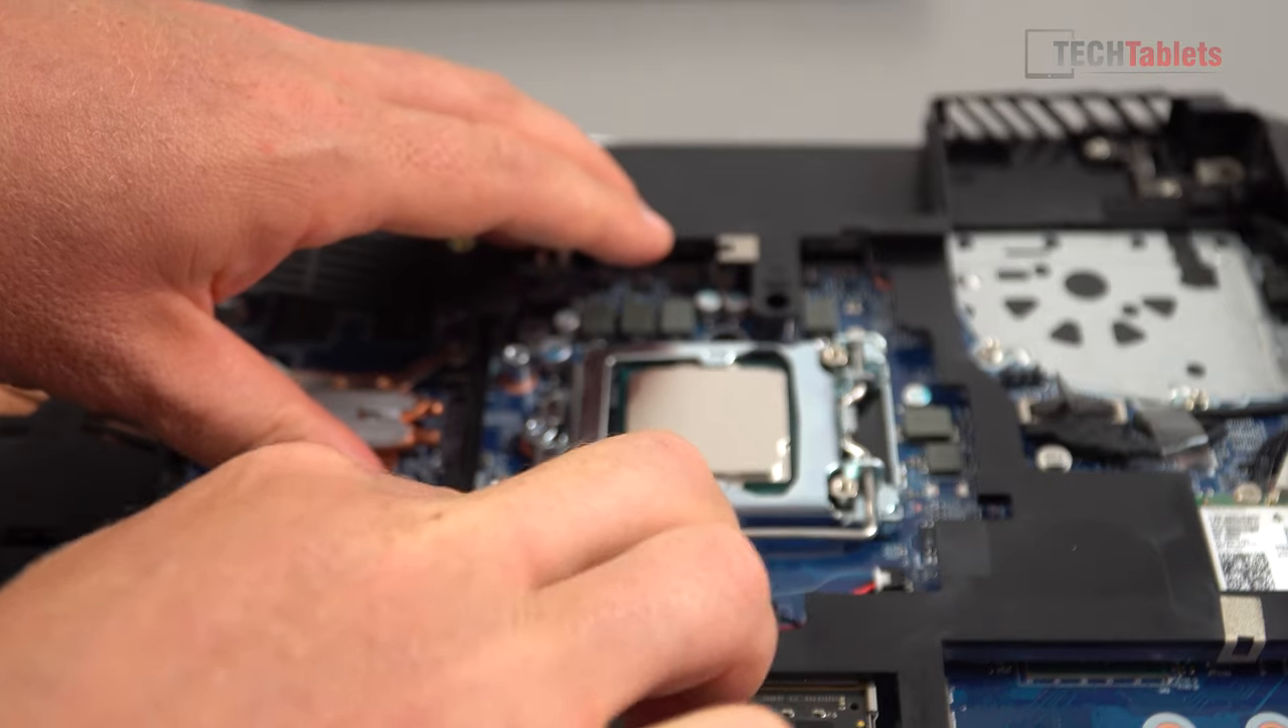Then we have that CPU installed in place.